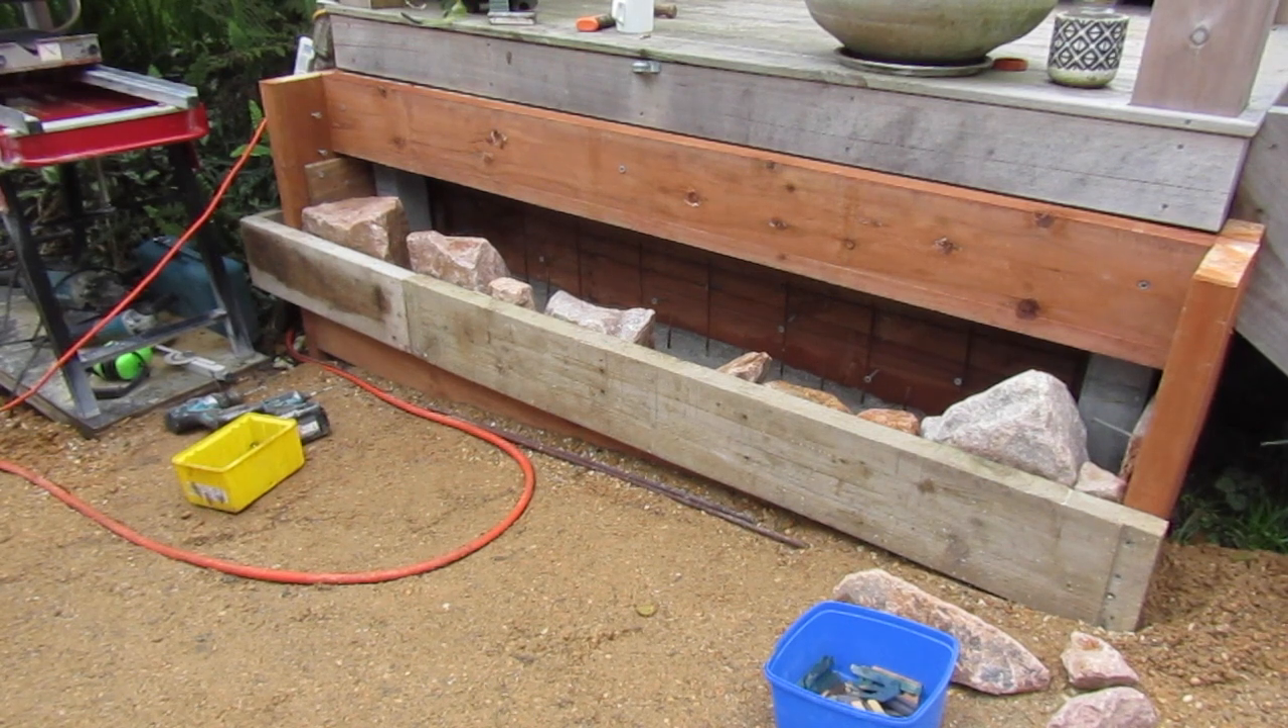With all the formwork in place, we can add all the stones for this first course.